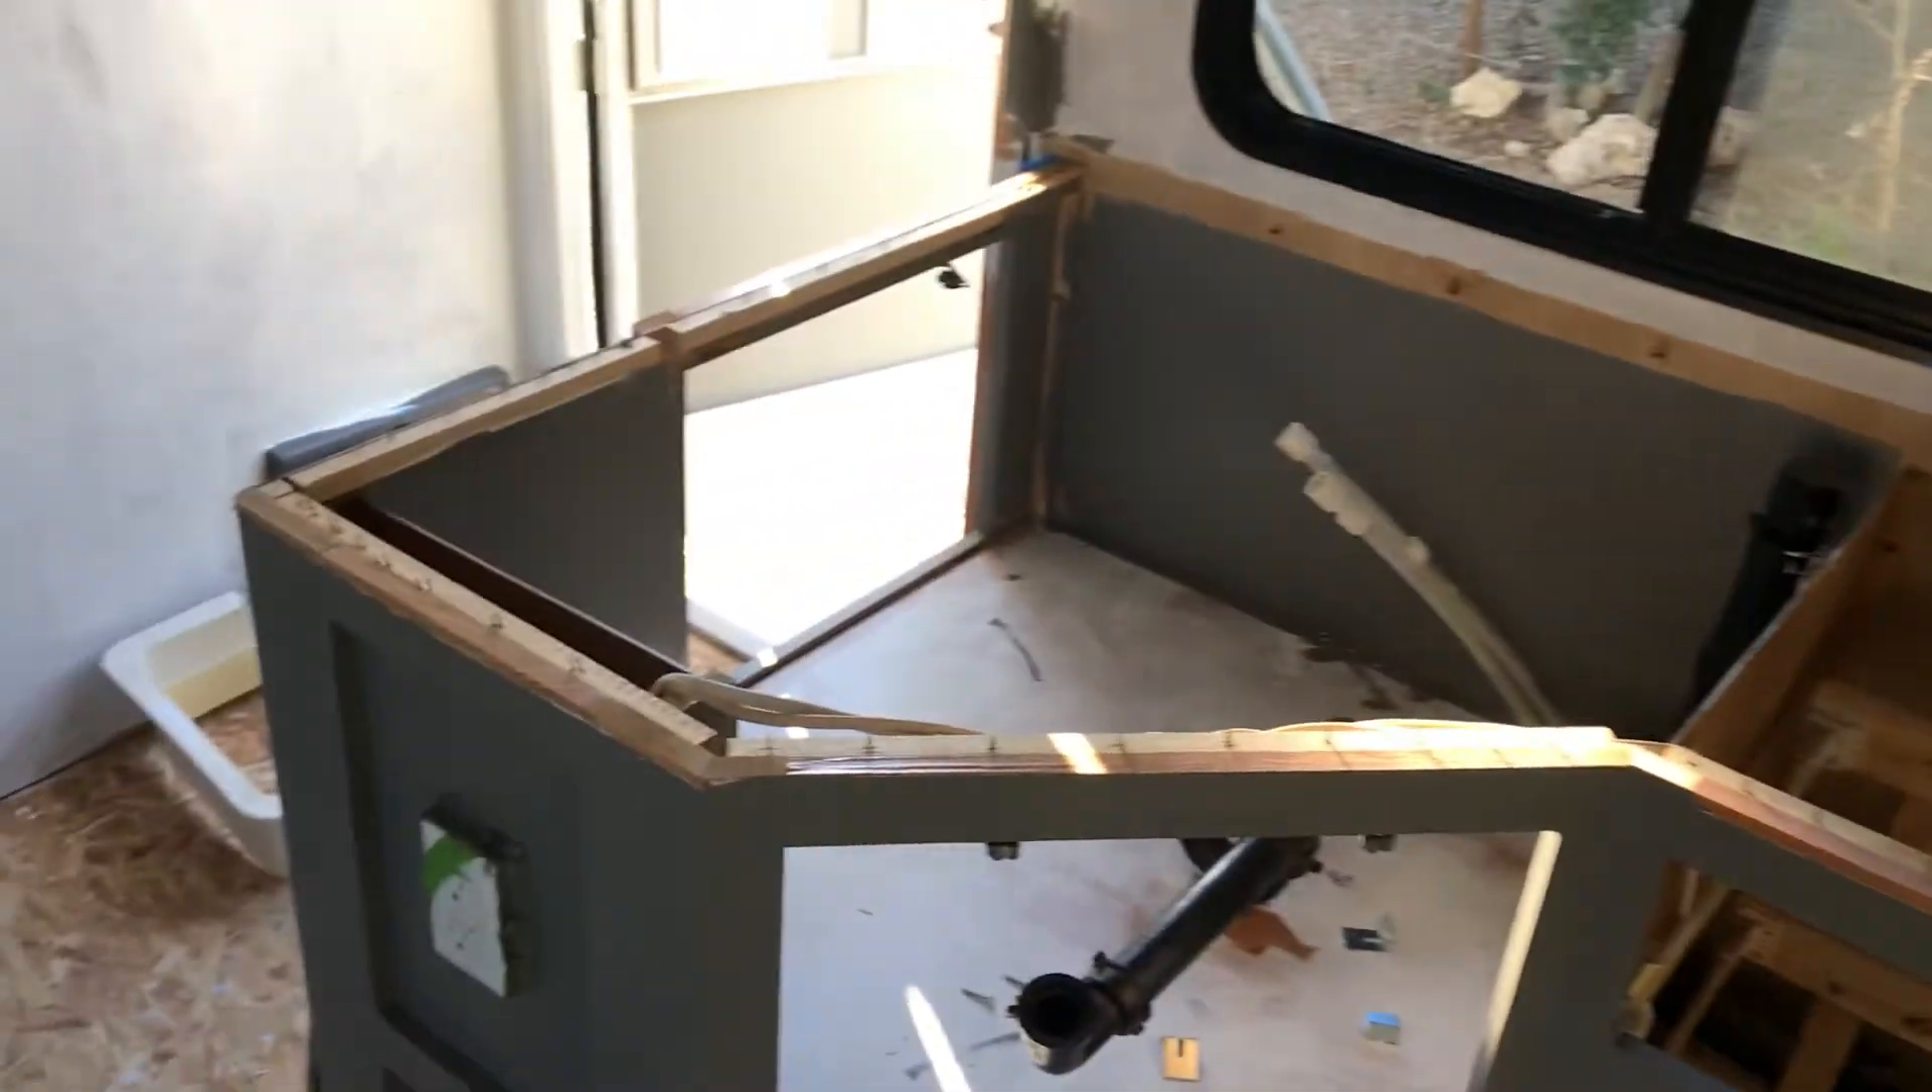All right, we've got the countertops out, got the sinks out, of course, because the countertops are out.